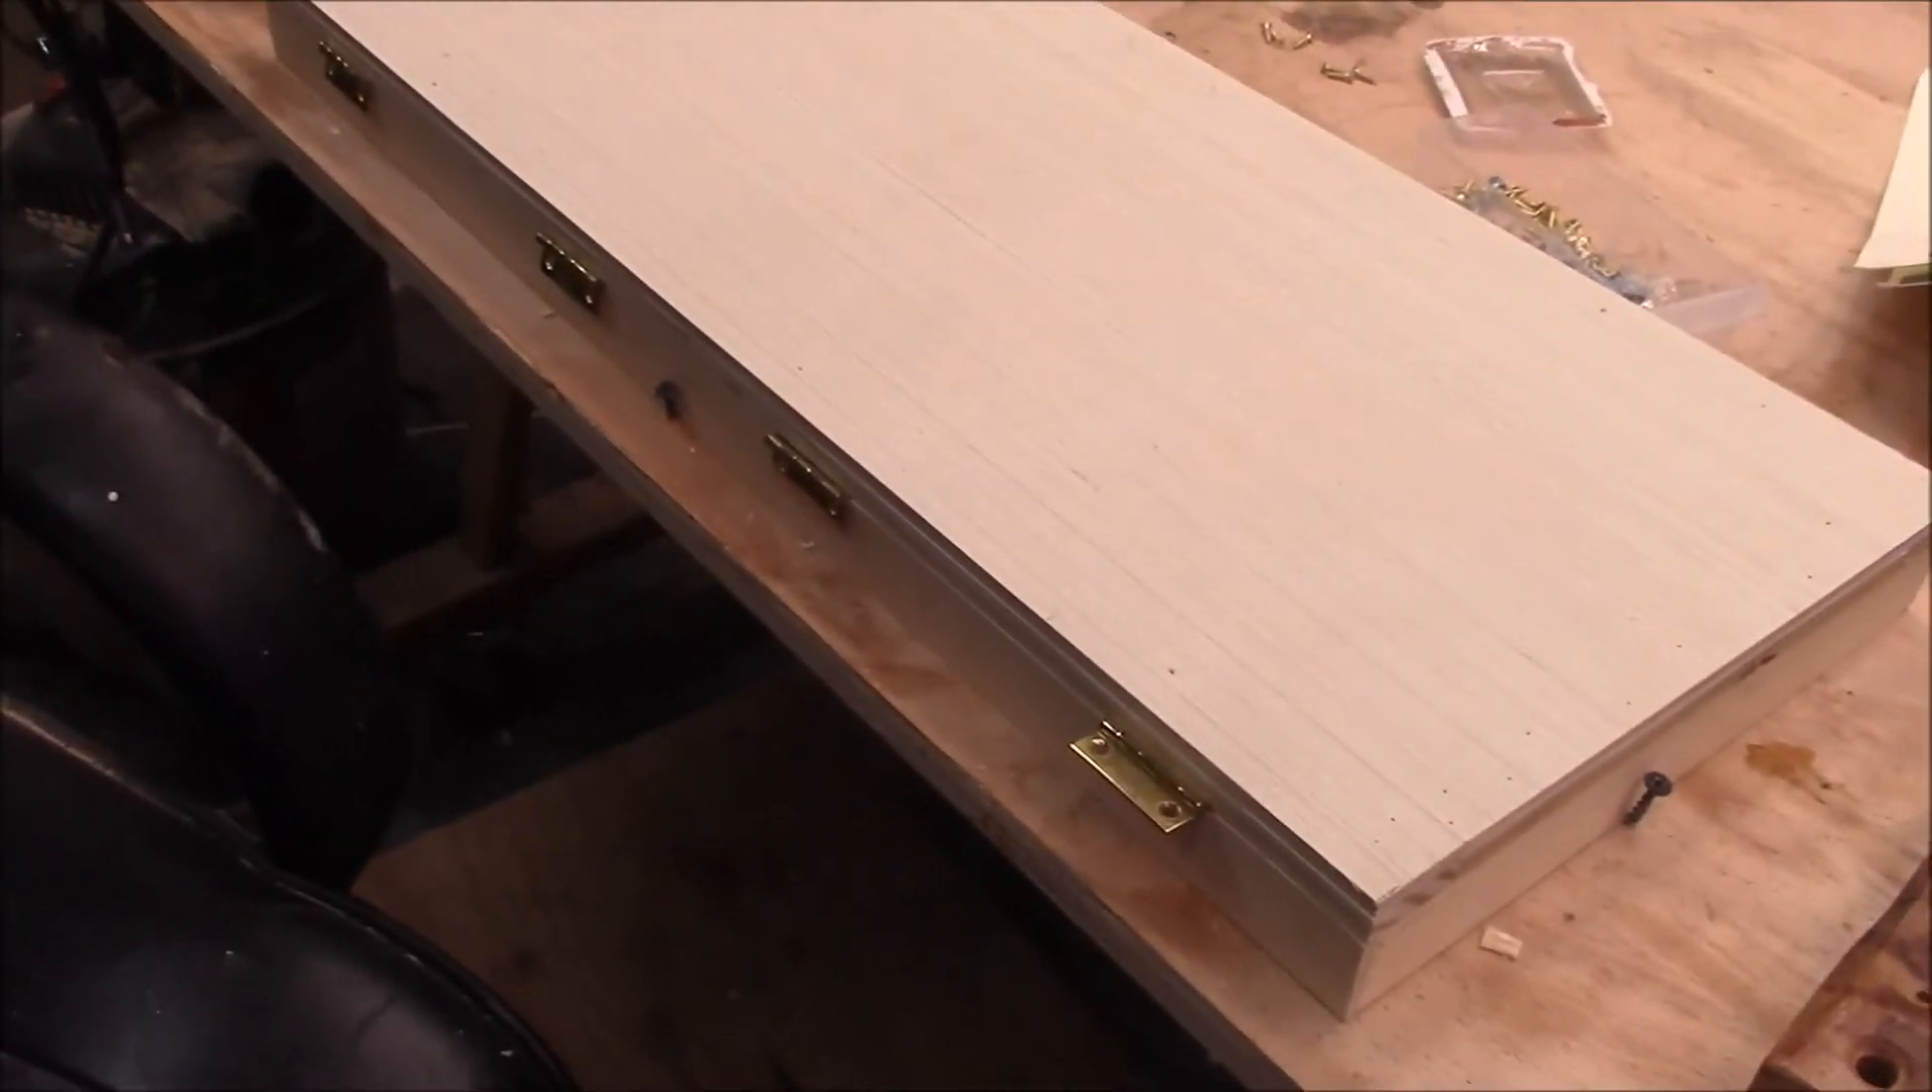And you can see that, uh, along the edge here, I've started putting the hinges in.